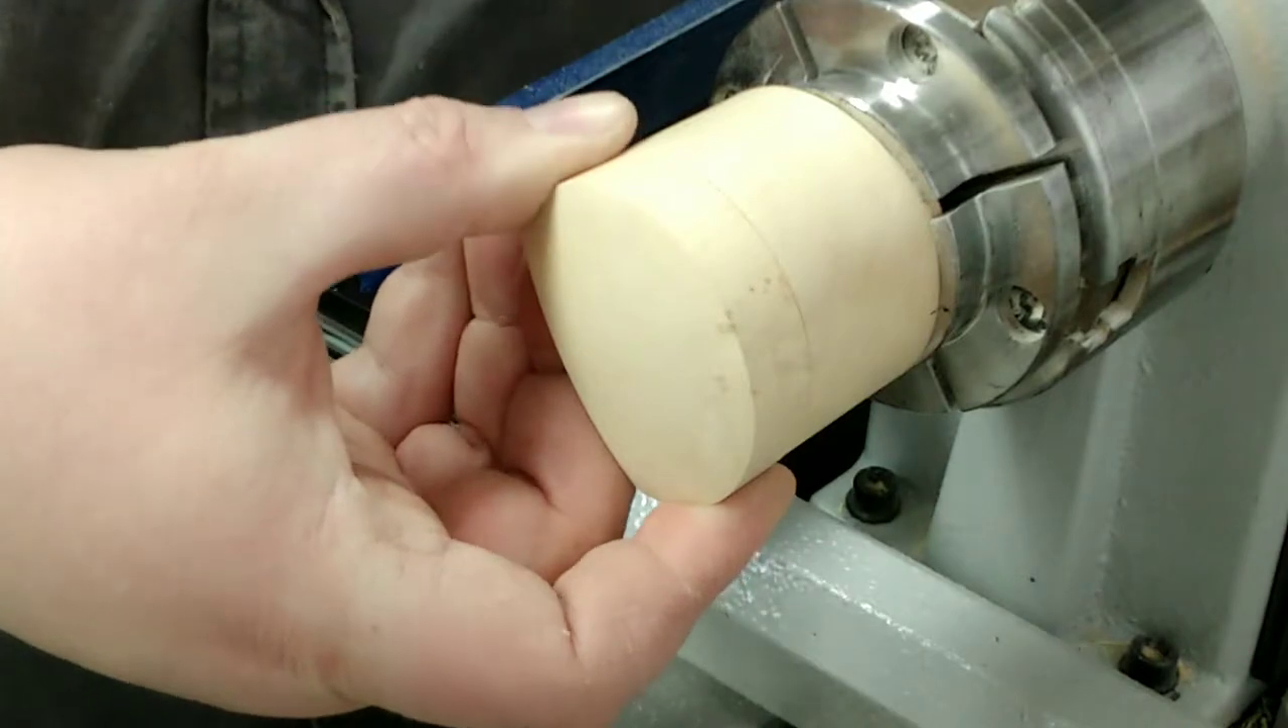And now, if we look here, our lid fits nicely on top of our box. Very little seam line to that. Looks really good.